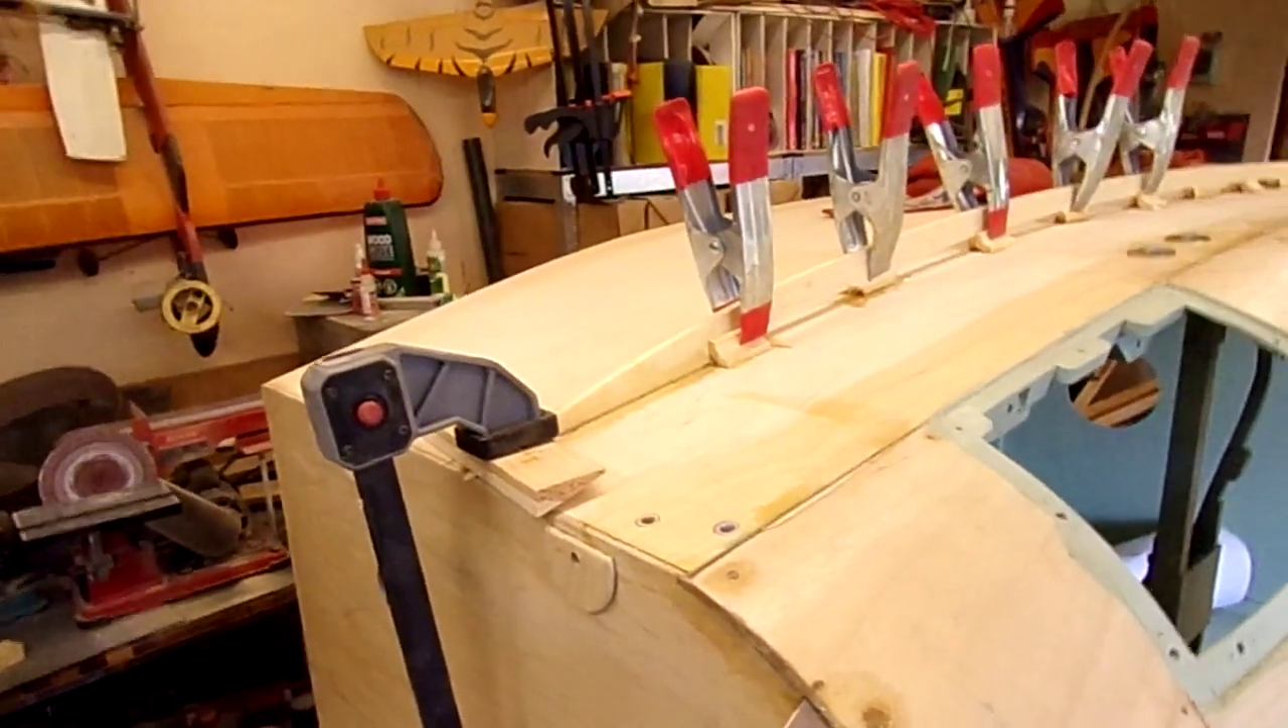It took a day but there we go we've got the stringer basically in glue setting.